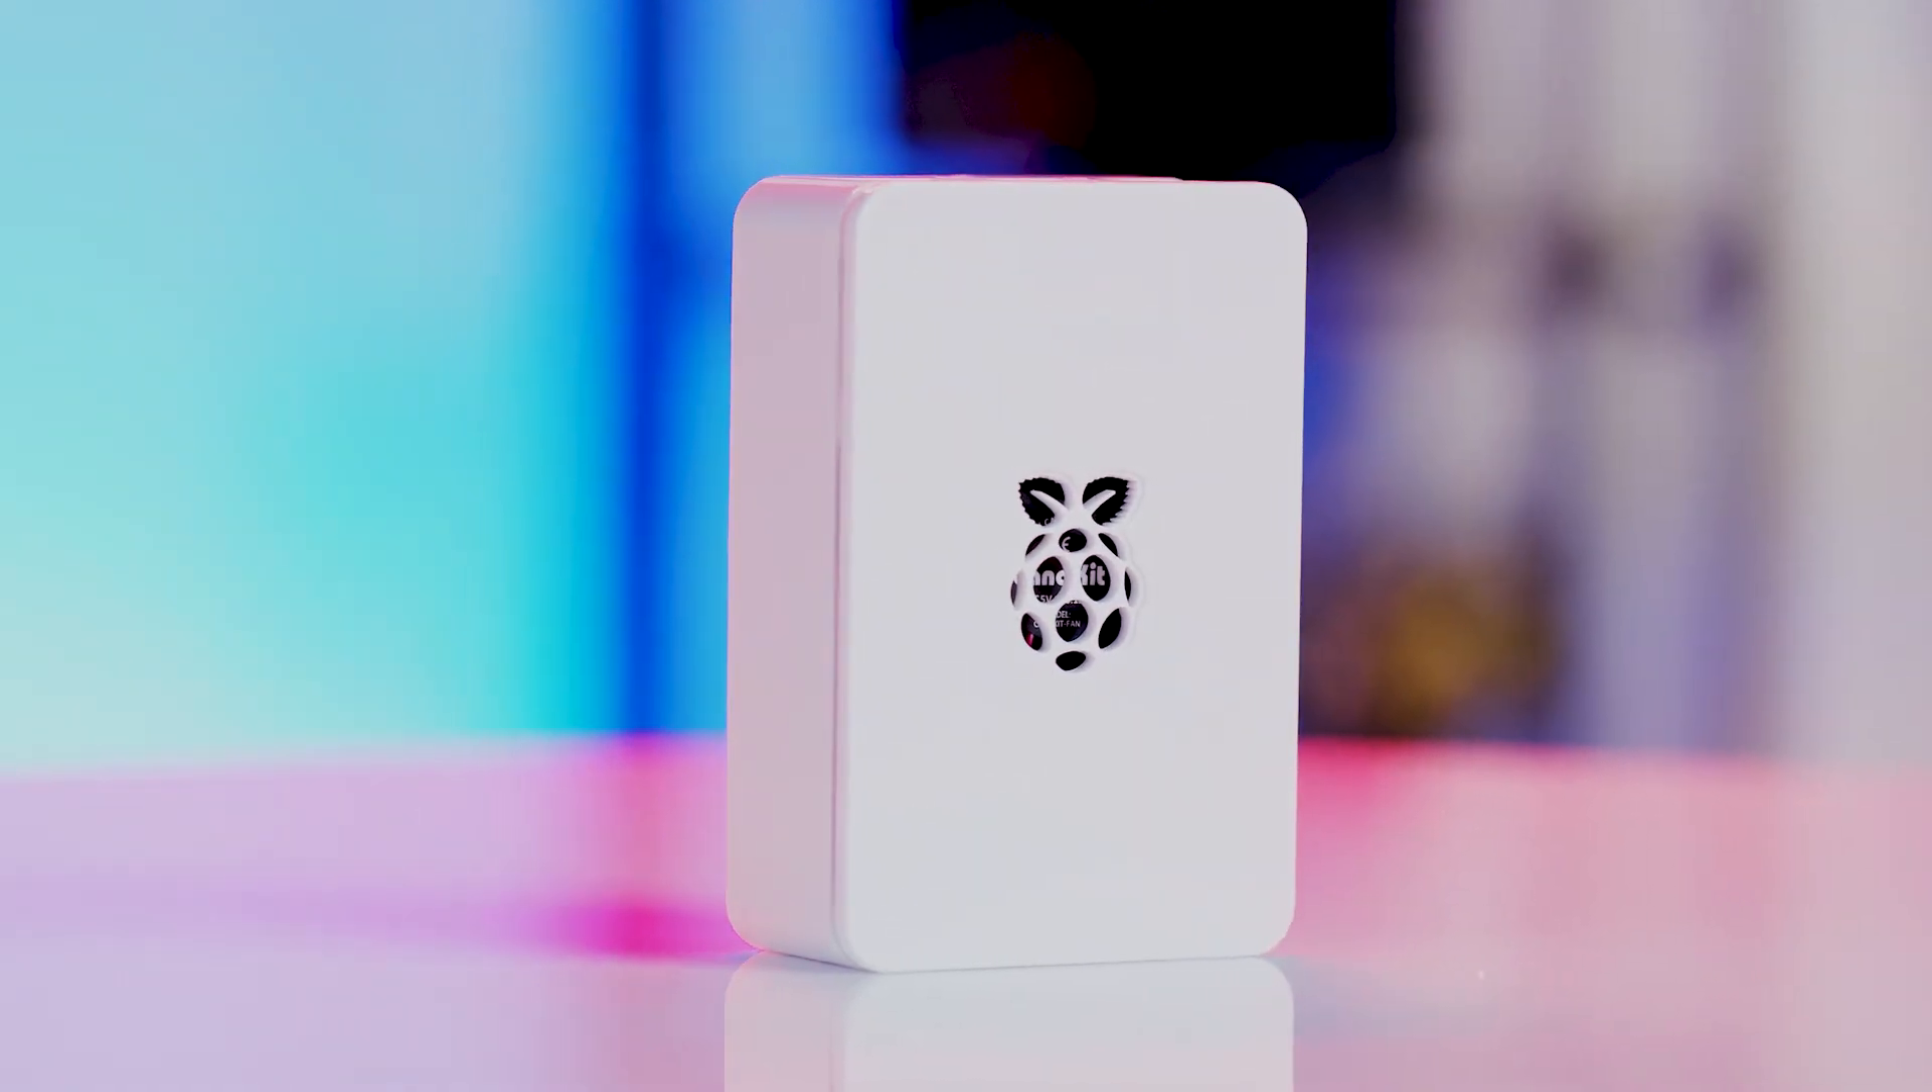All right we've got the case back on and the next step is to plug in a keyboard and mouse.